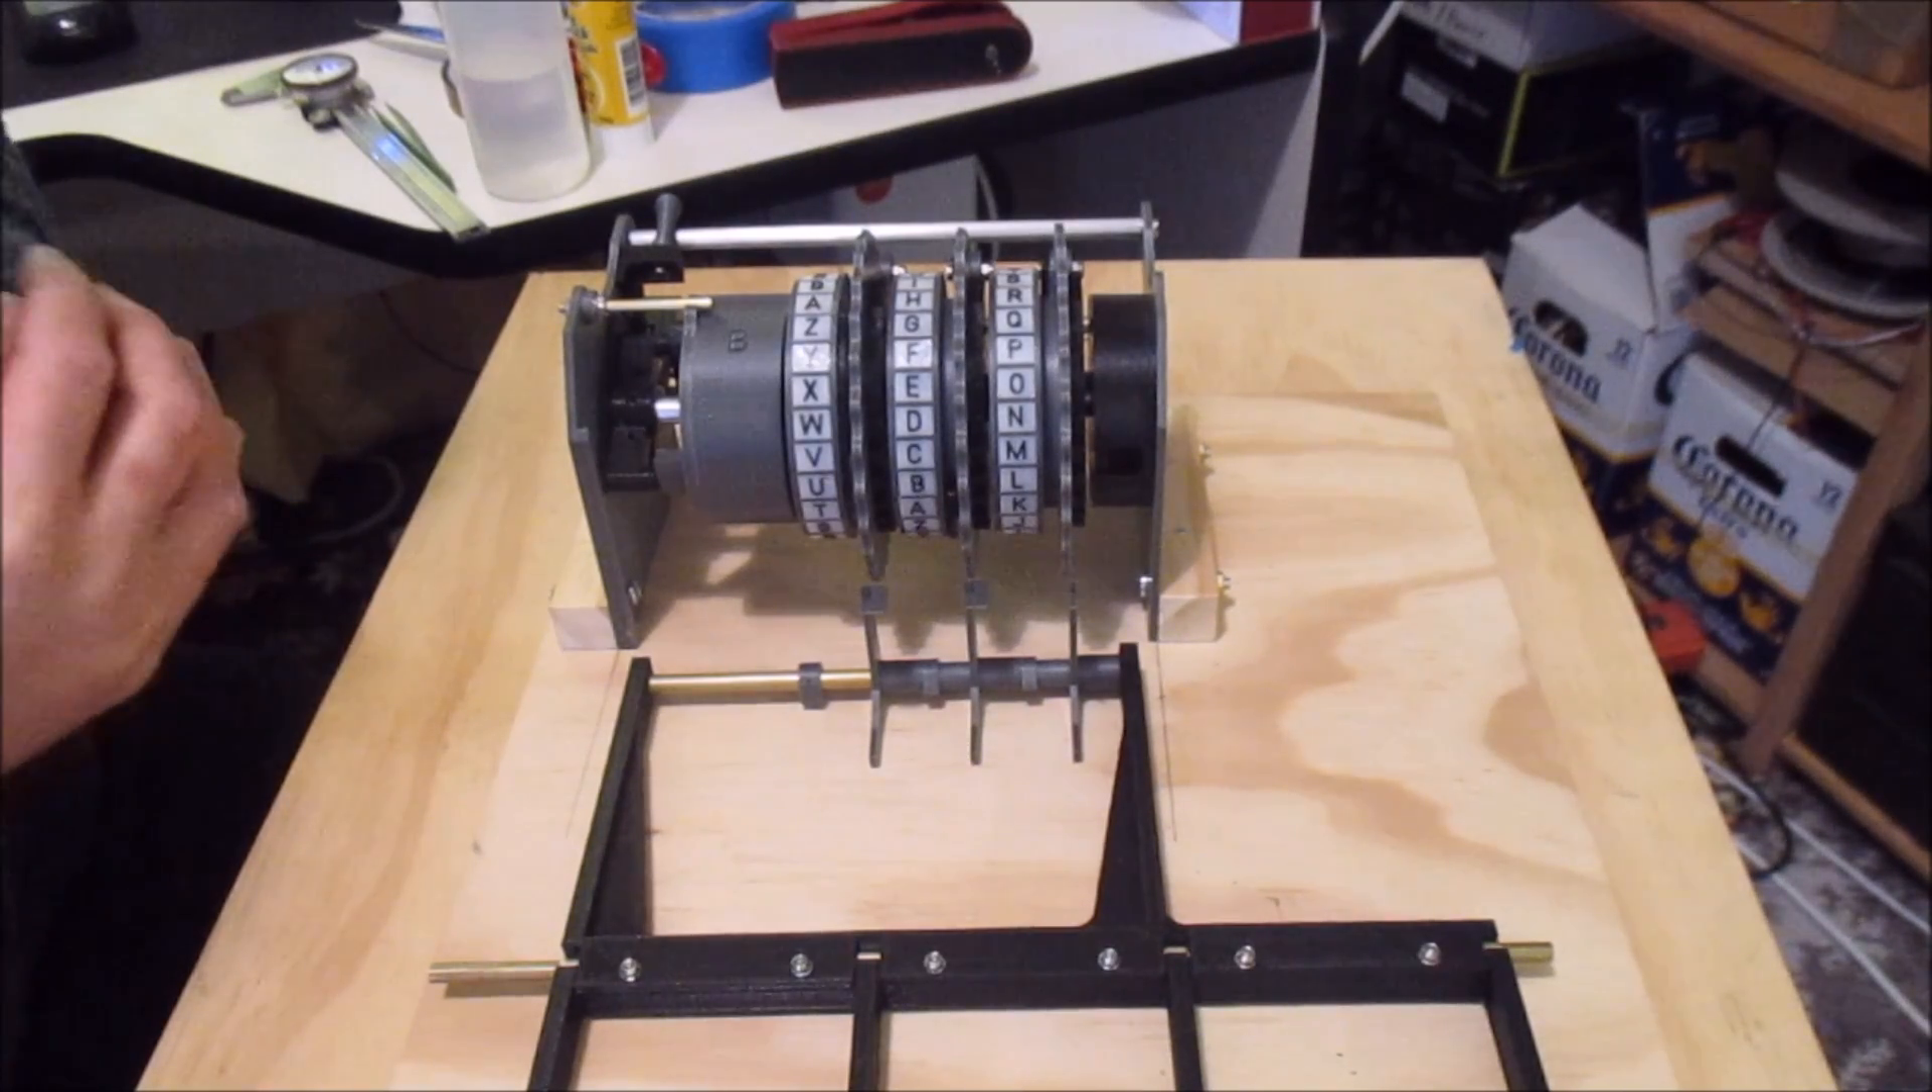What I've got here is the three rotors set inside the piece of the mechanism that holds them all together.